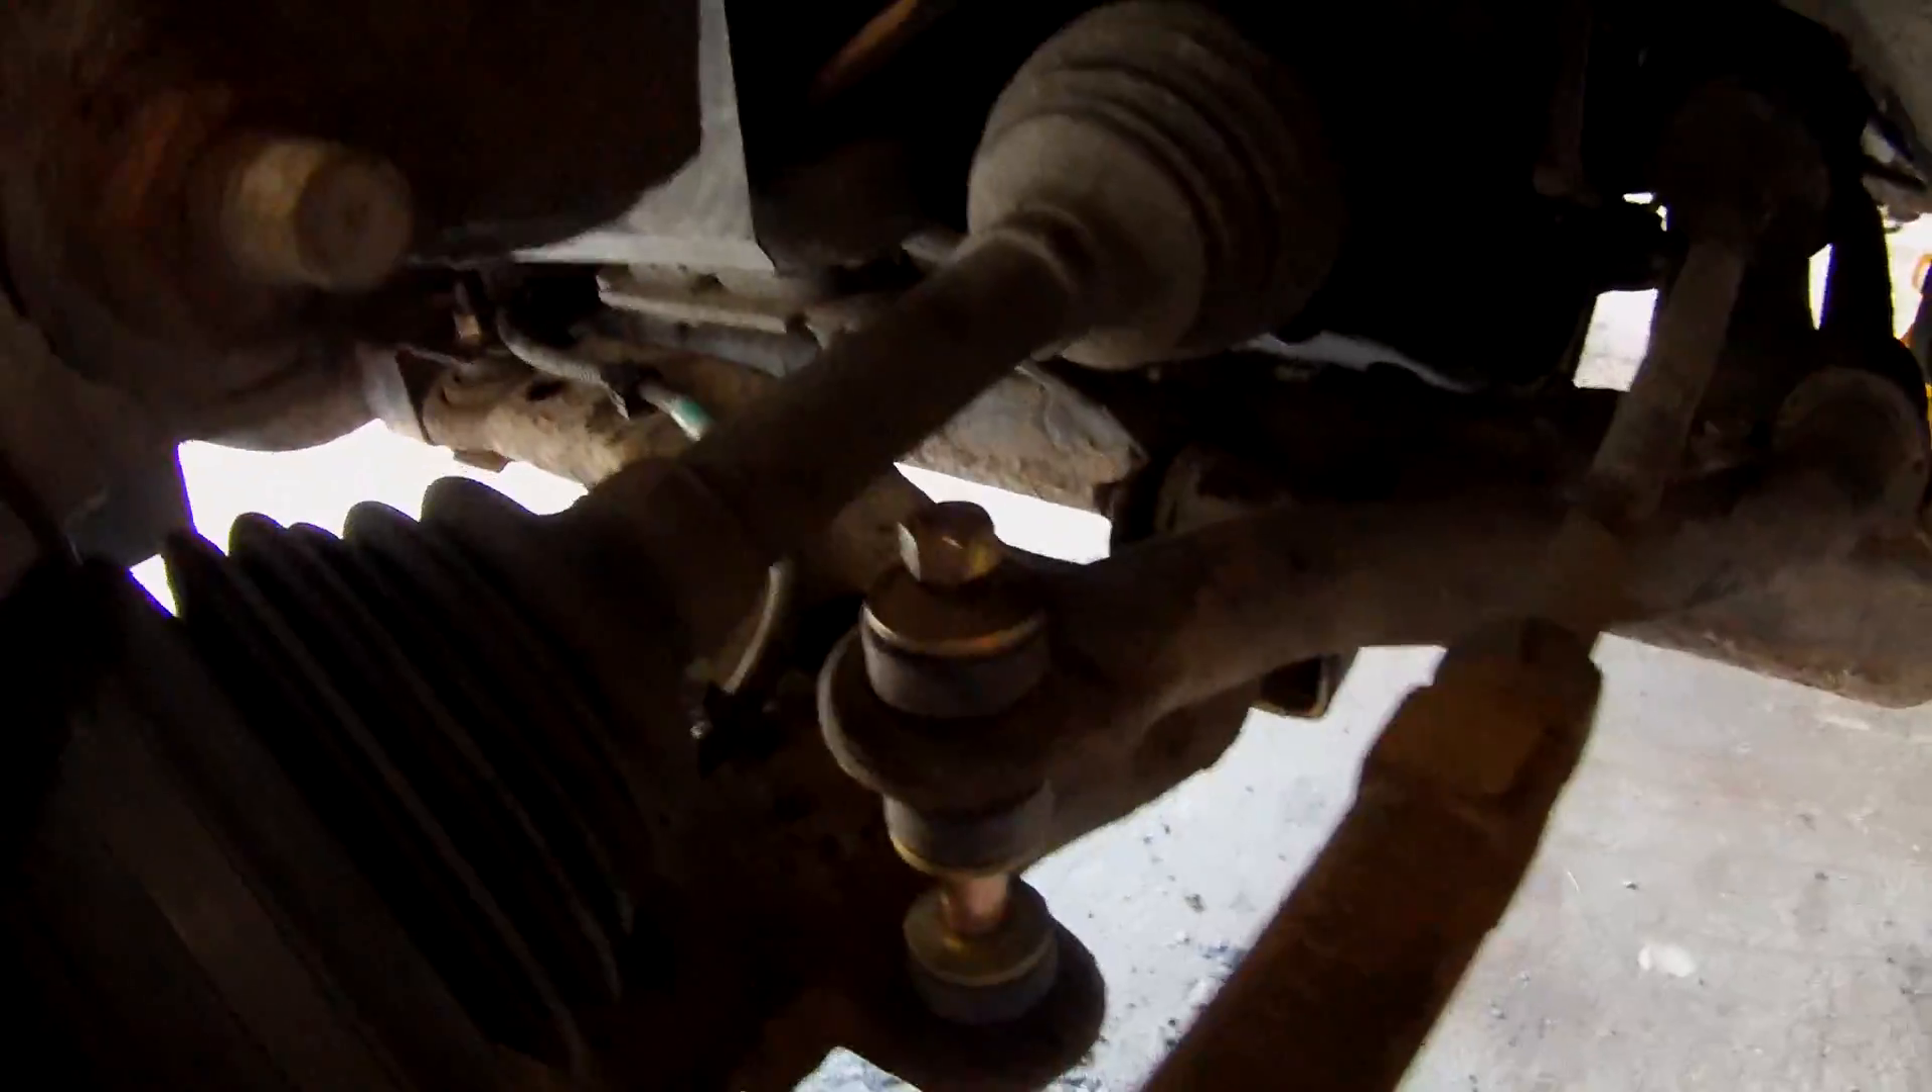I've also reinstalled the stabilizer link.